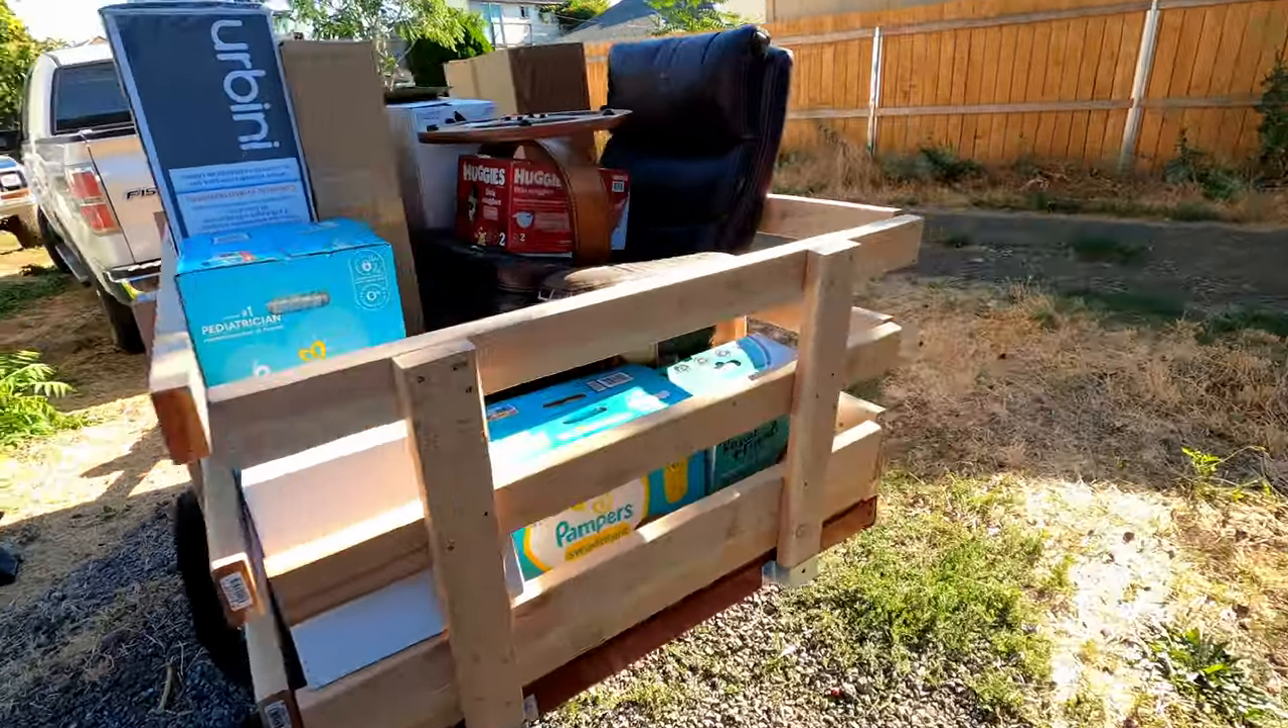Well, the trailer's all finished. Put the deck on, built the sides.